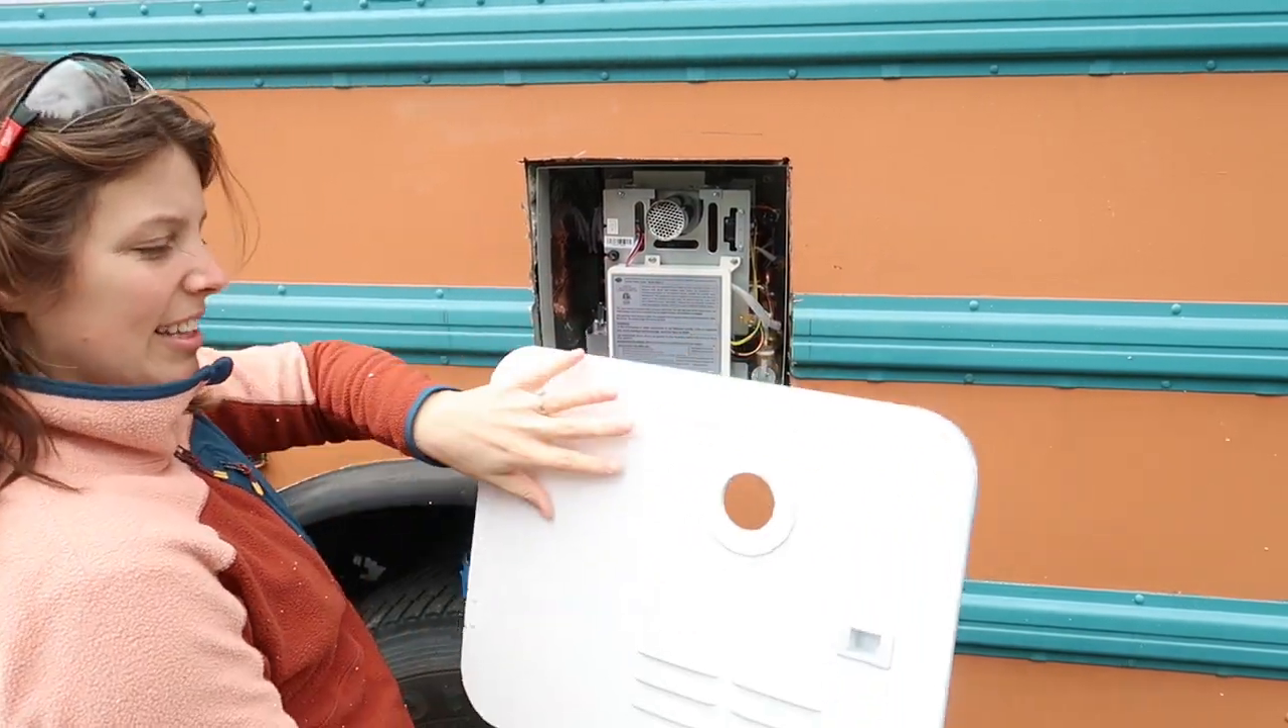So the cover is actually a lot wider than what our hole is so we just need to trim off the rub rail on either side.